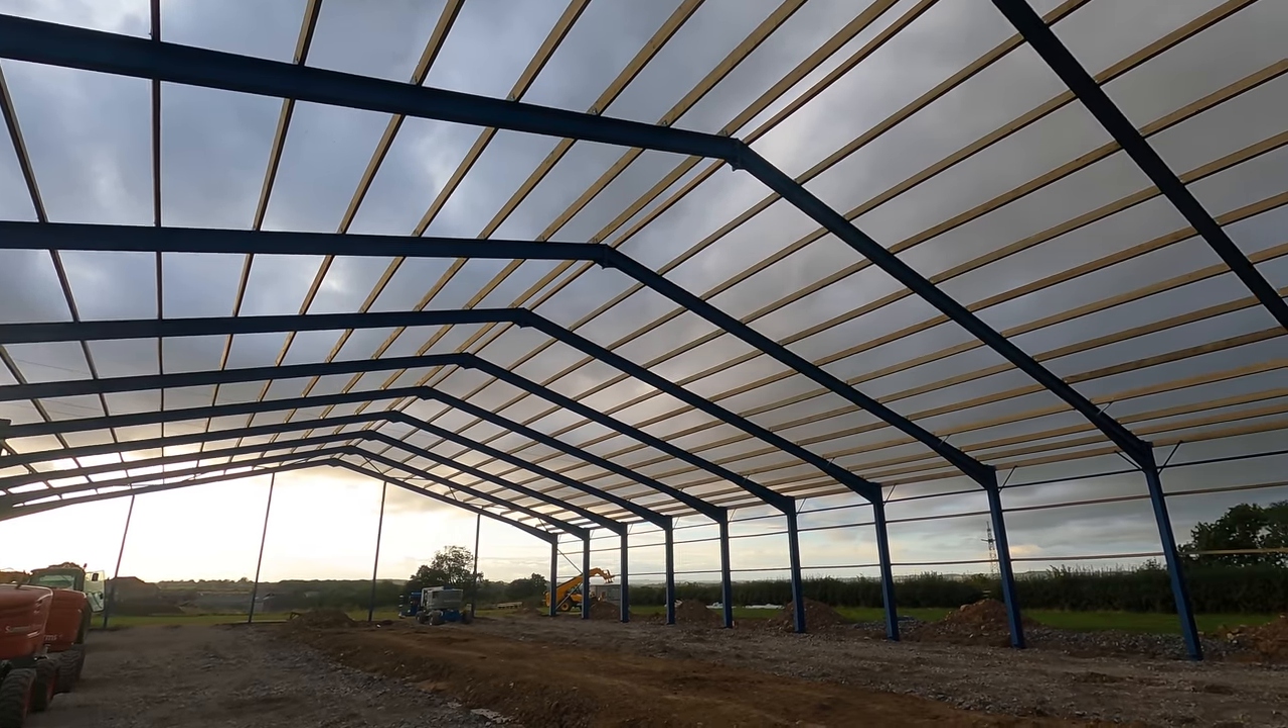They've got all the purlins in.